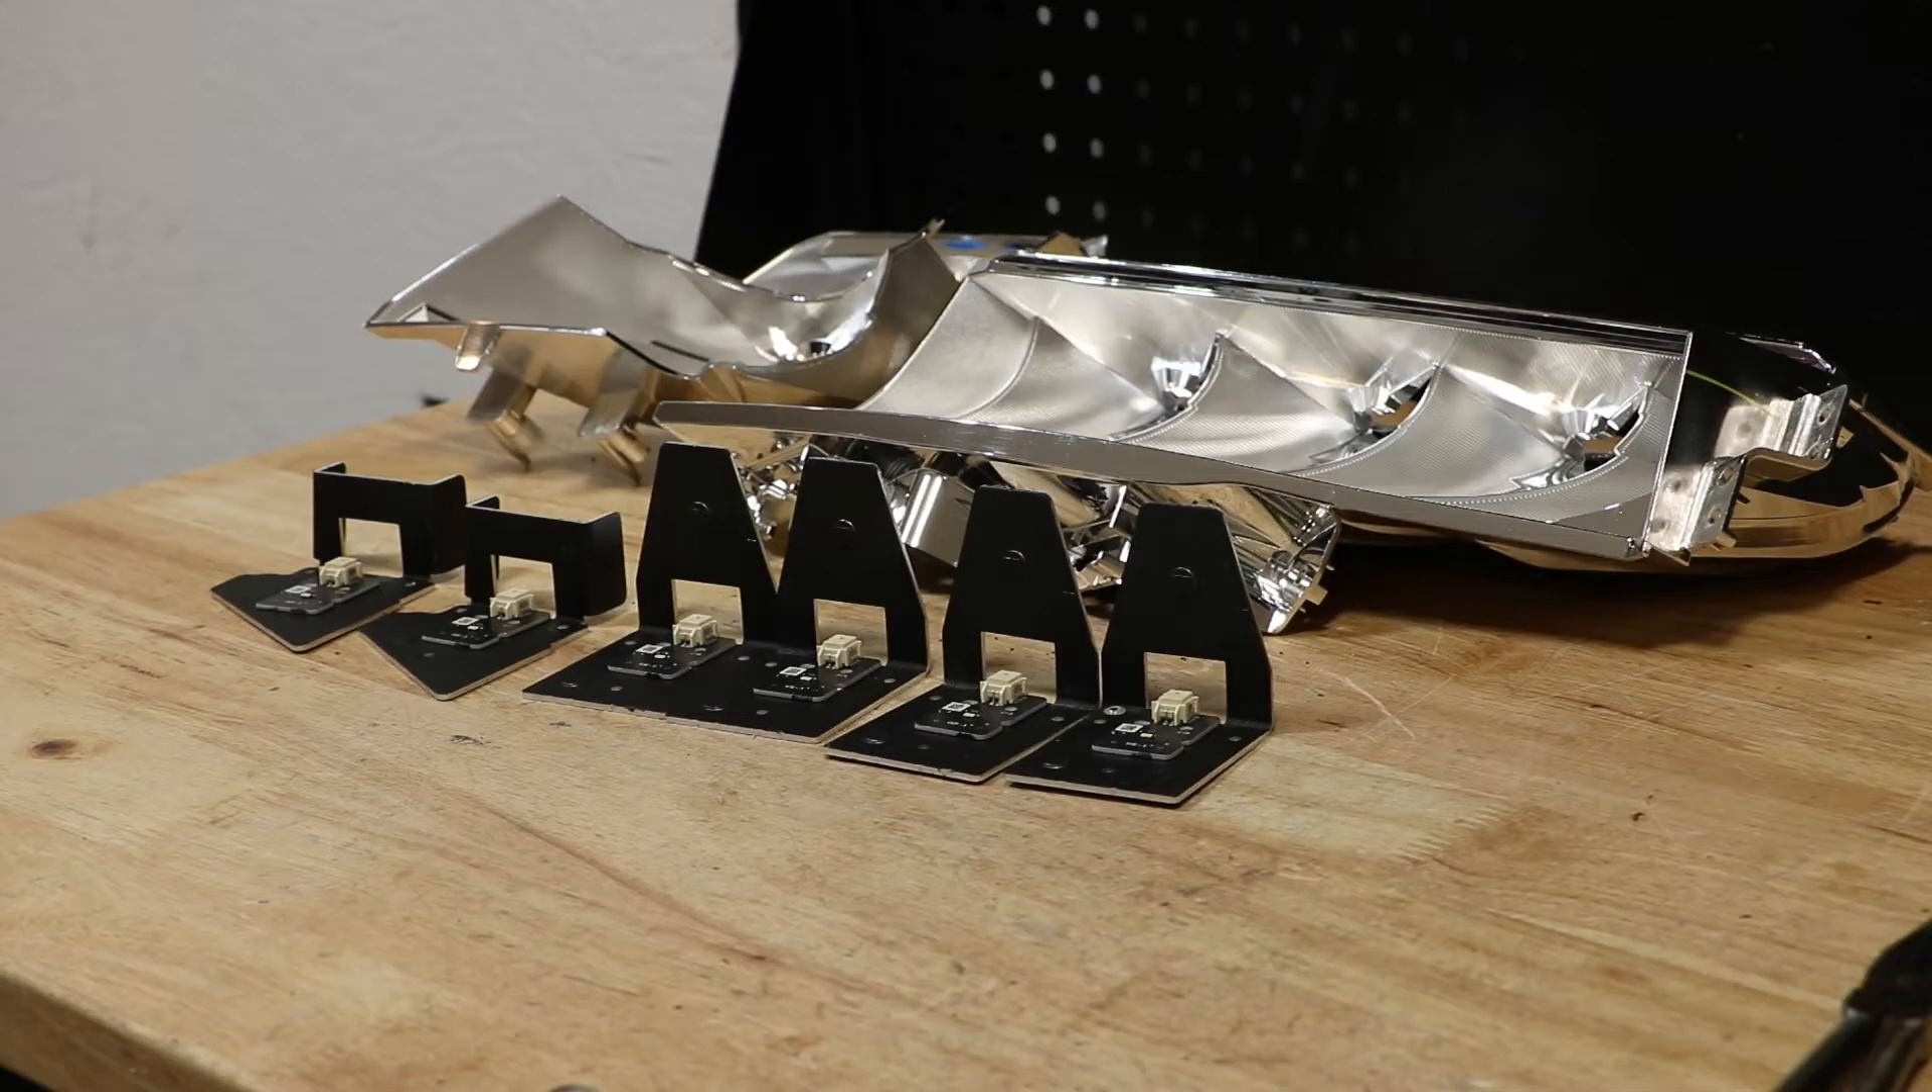All of the LEDs have now been disconnected.